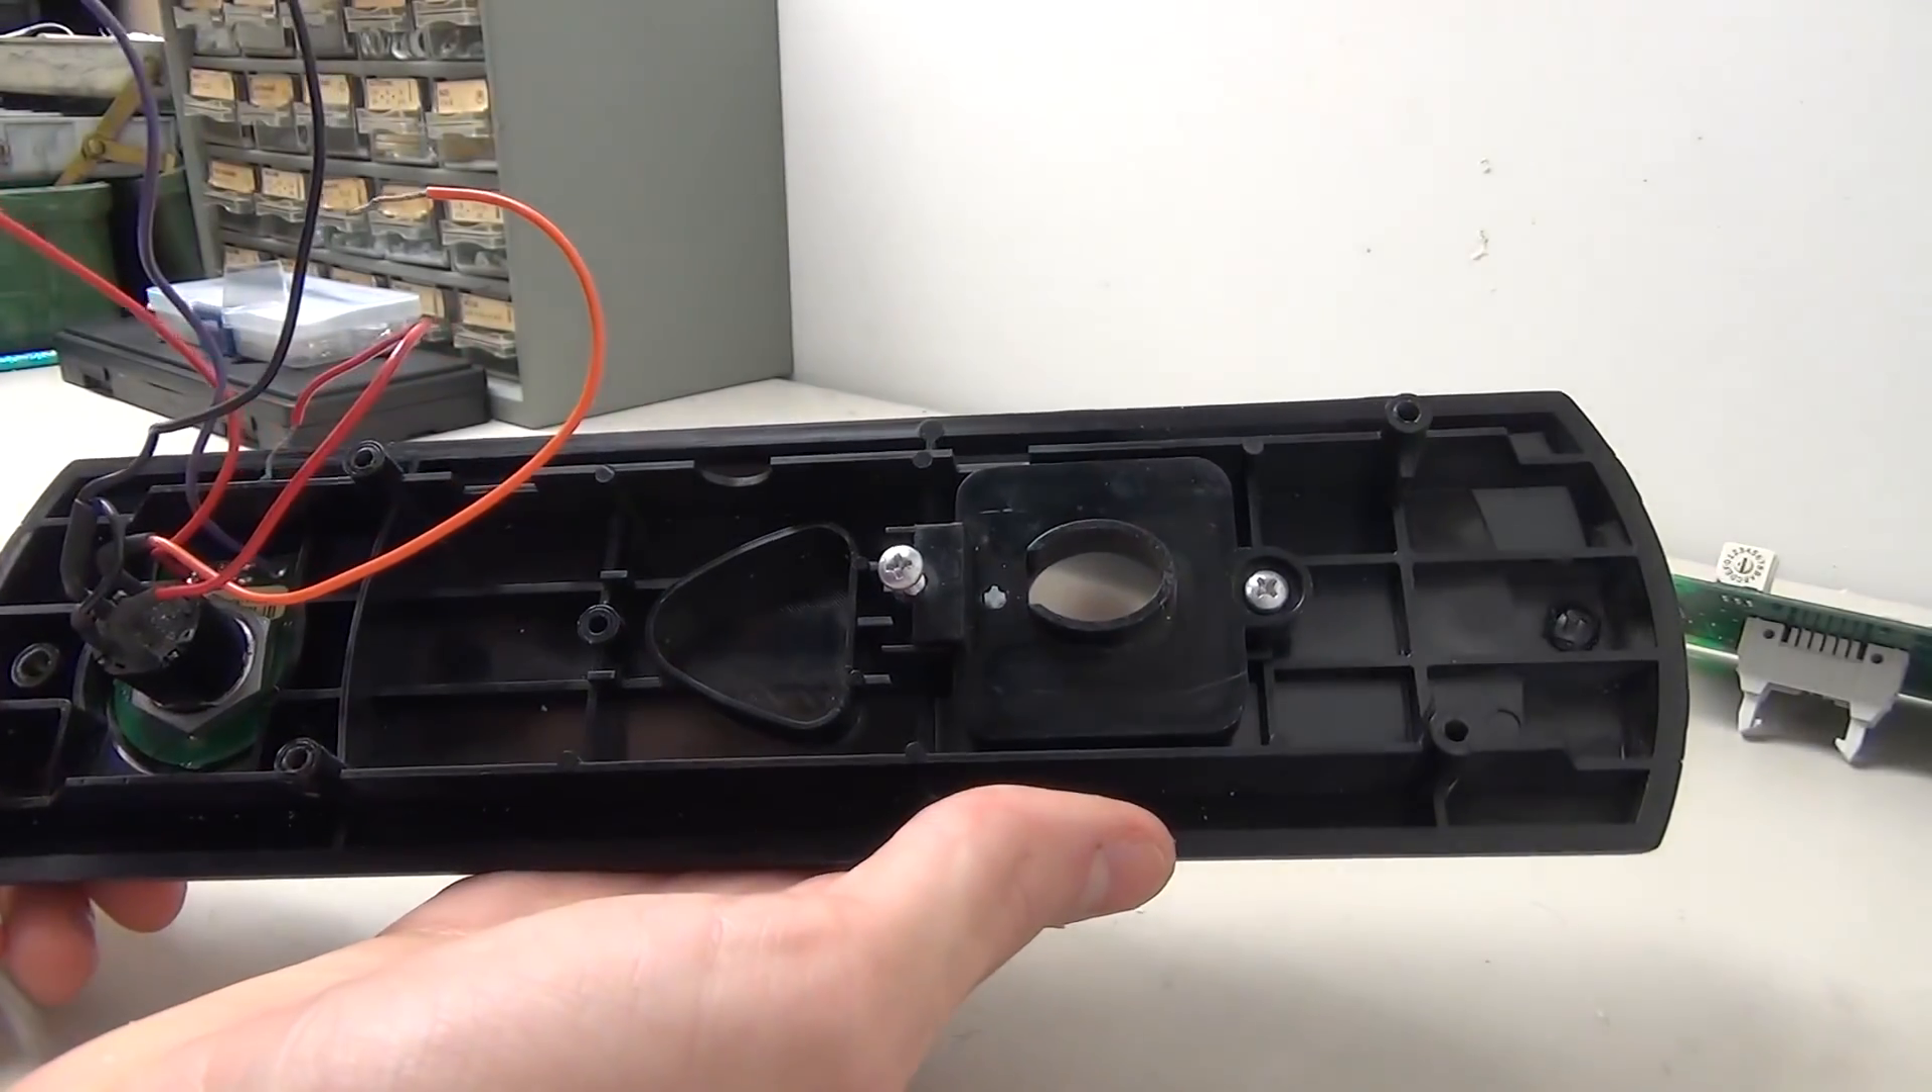So now we've taken the board off.